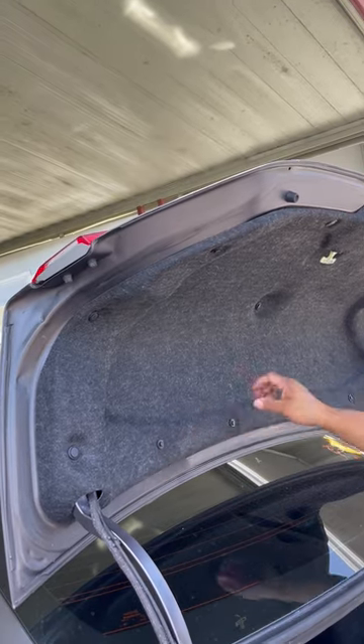We got the trunk panel back on.